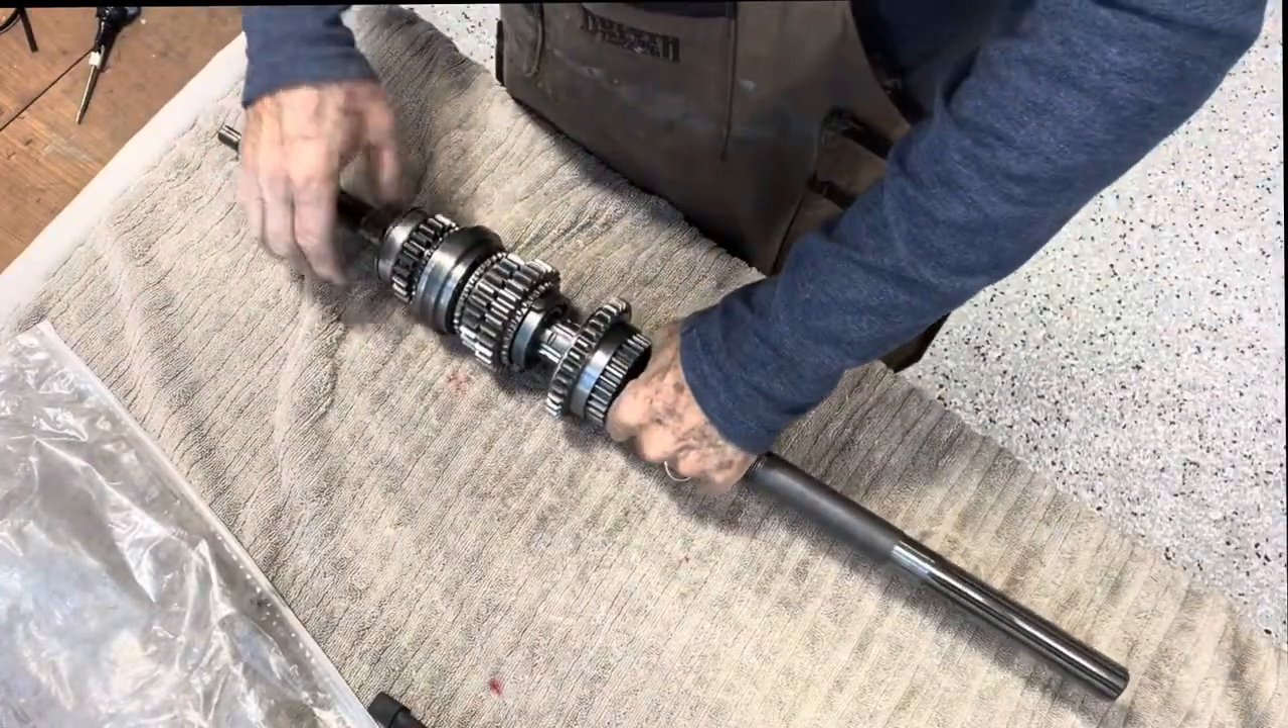And there you have it a complete main shaft first motion shaft assembly.